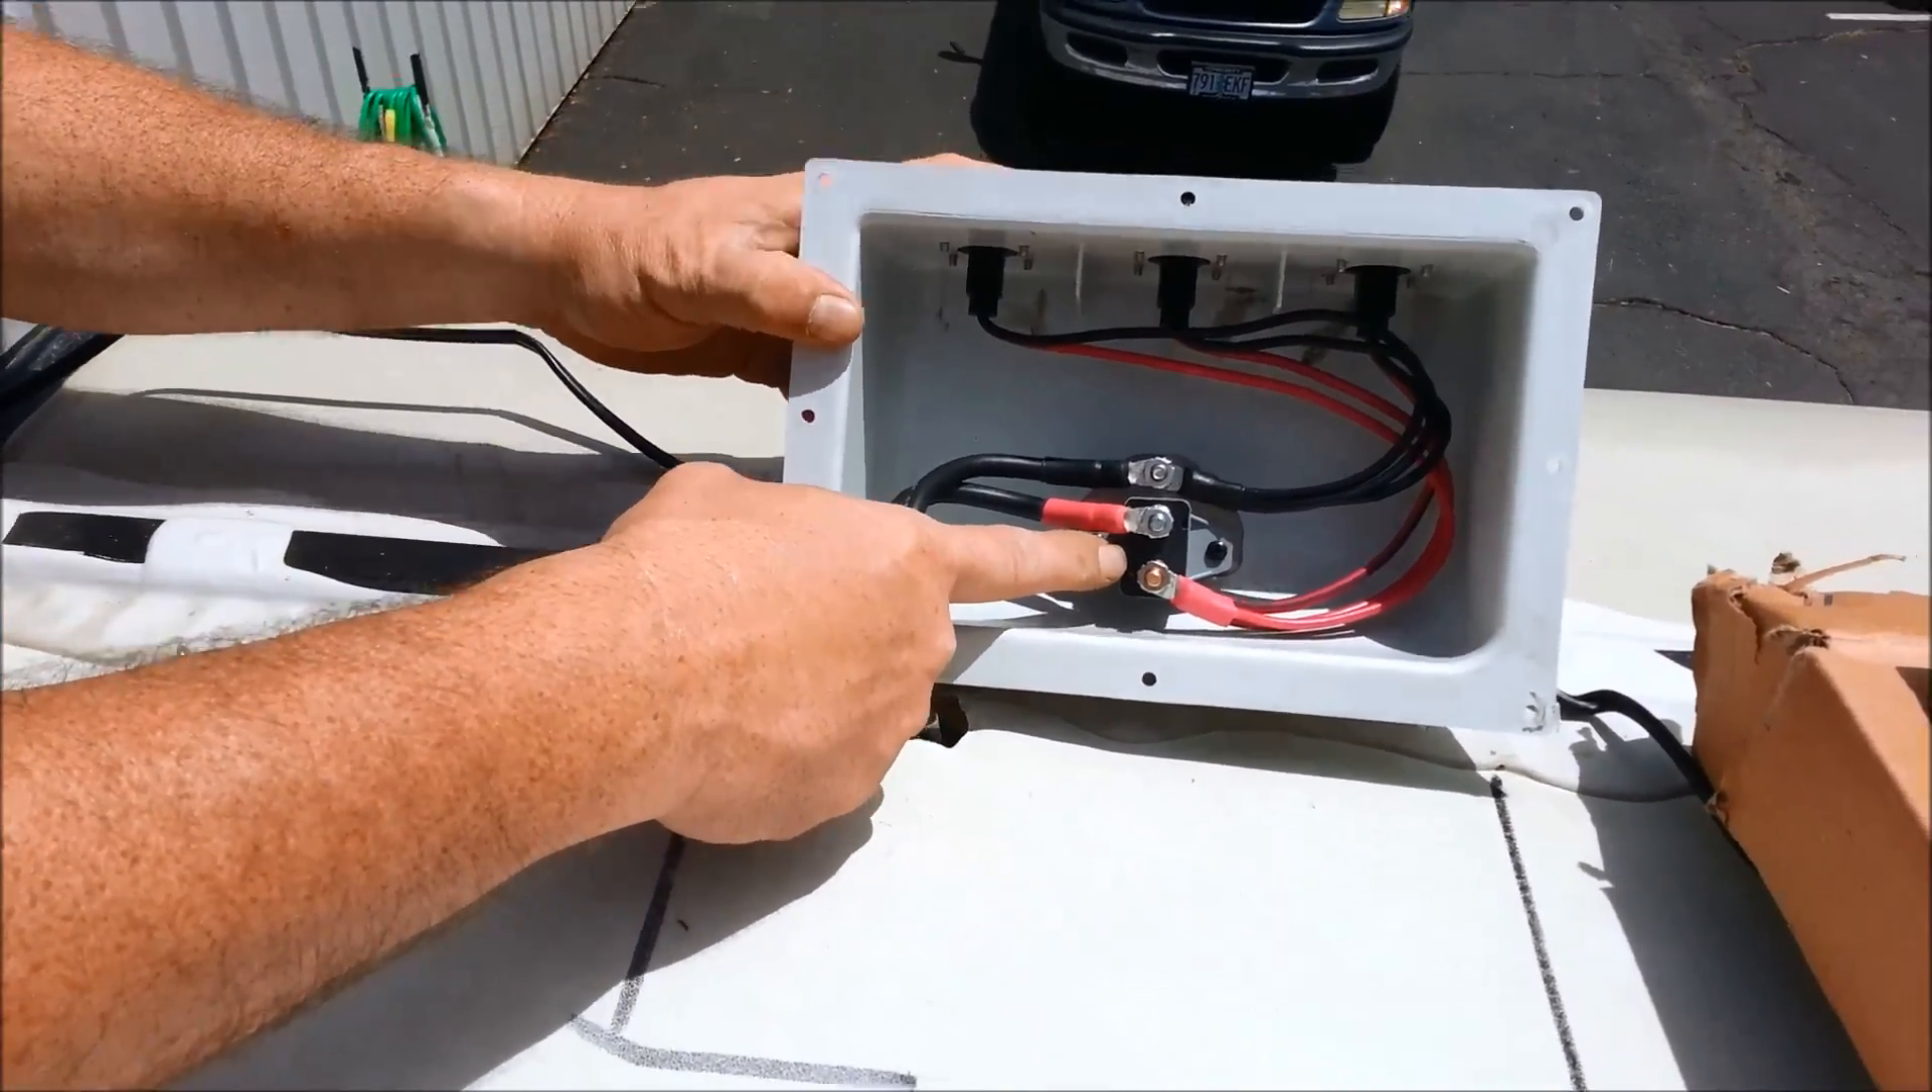Okay, so we've got our three port roof cap wired up. As you can see, we have a 30 amp self resetting breaker in here.